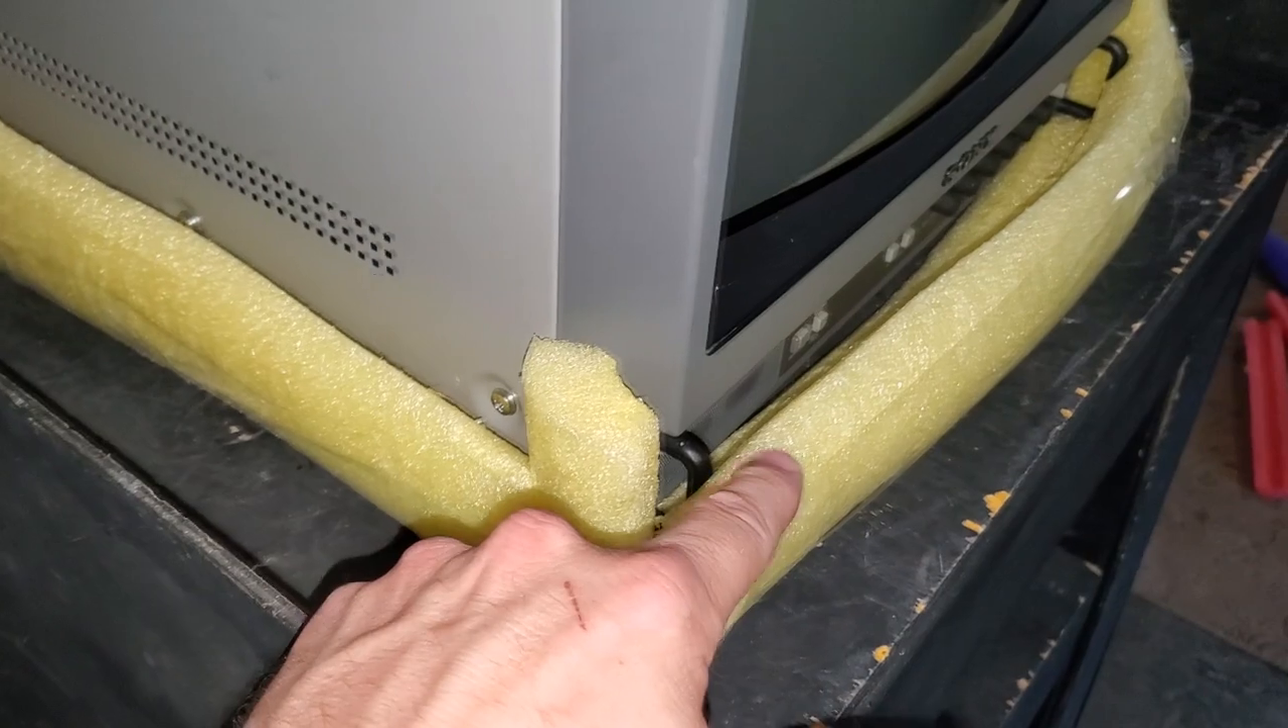The bottom ring has now been built with this yellow pool noodle.